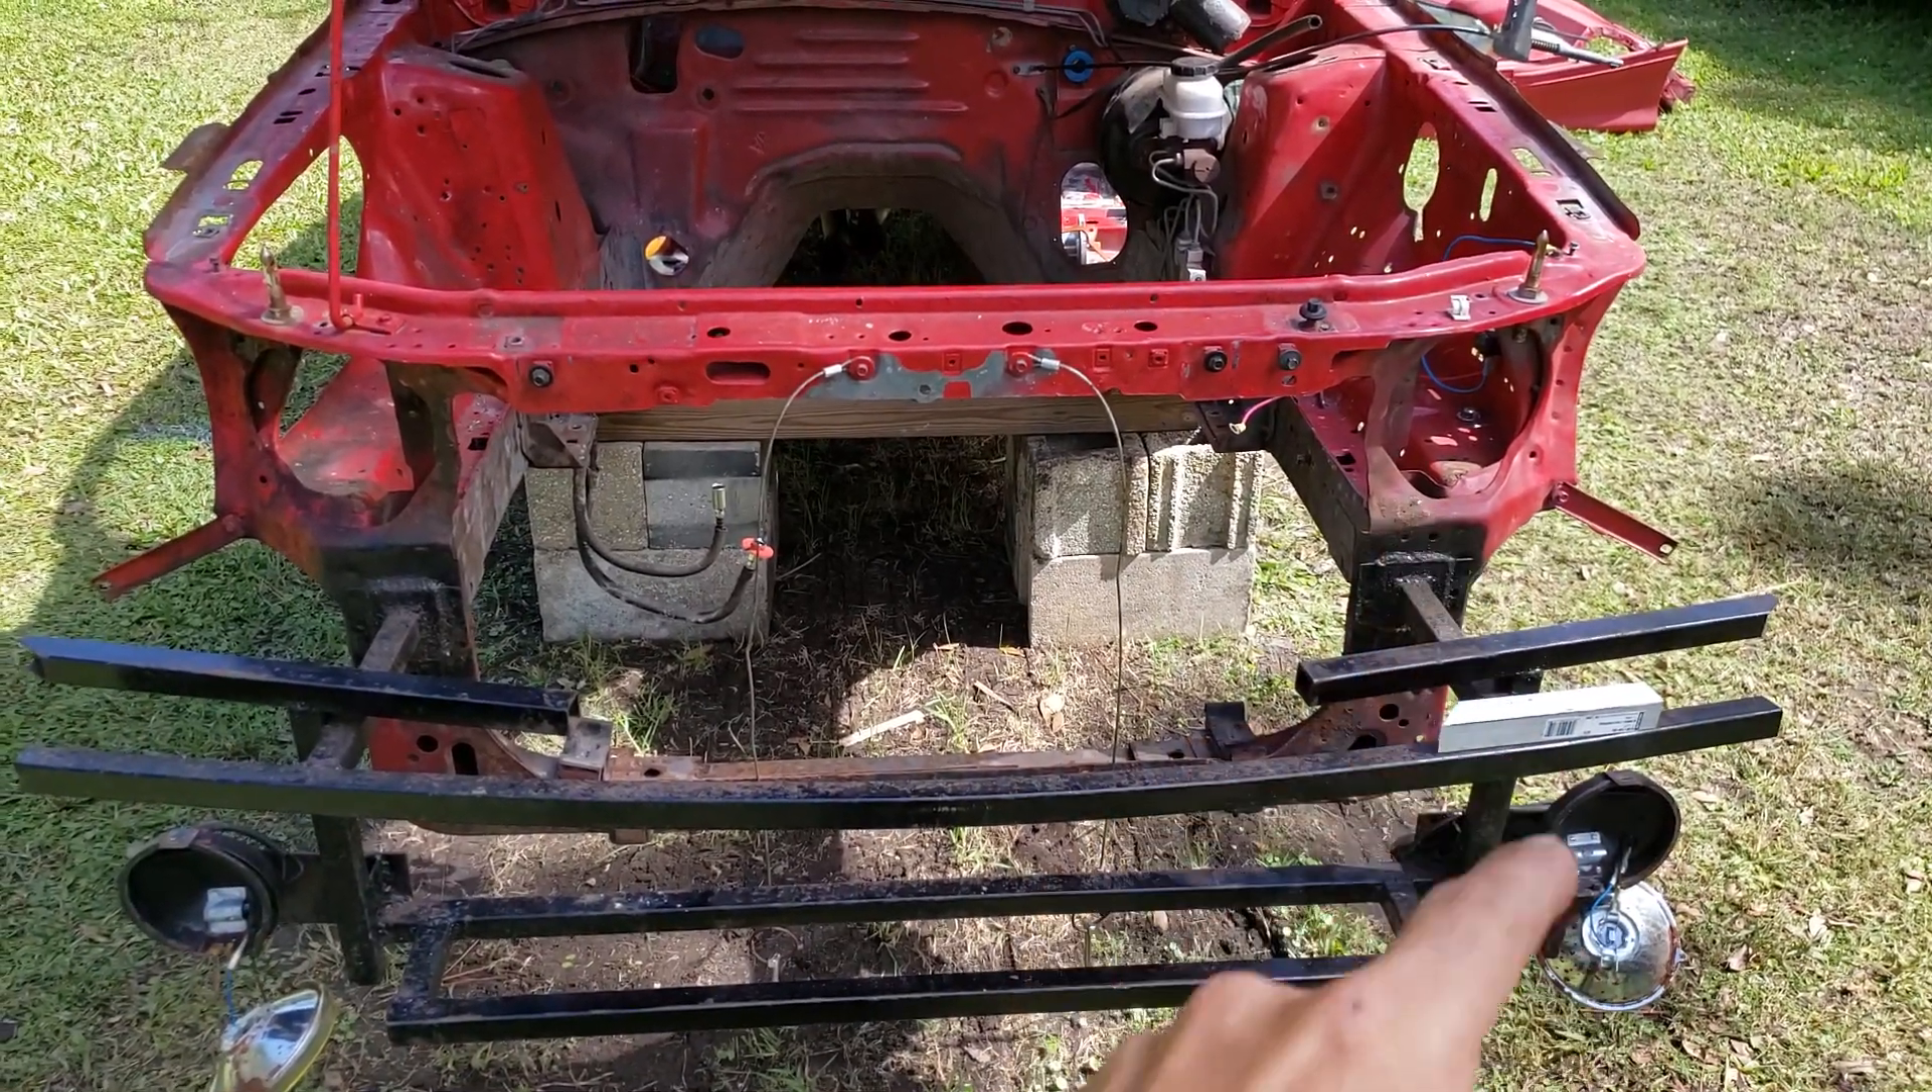The first stage of me cleaning up the engine bay and smoothing everything out, I already pulled the motor out, K-member out.